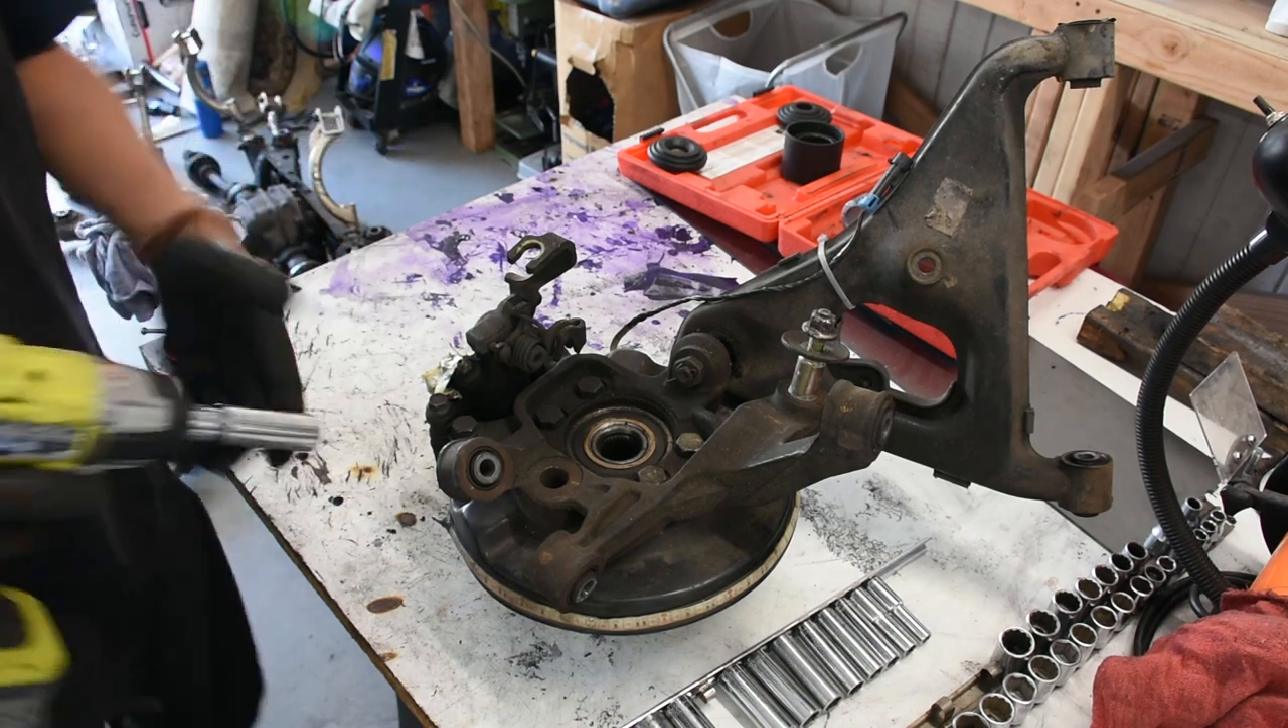So here's the whole LCA knuckle setup out.